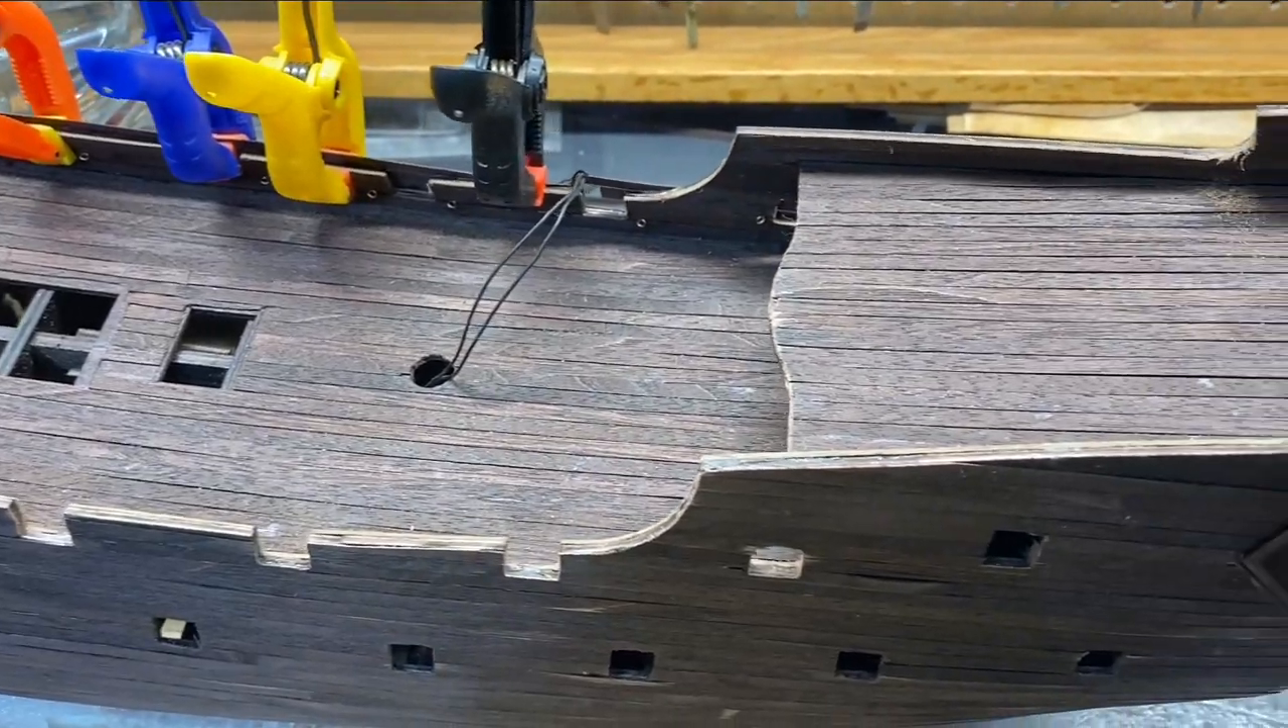You can see I have the deck in place.